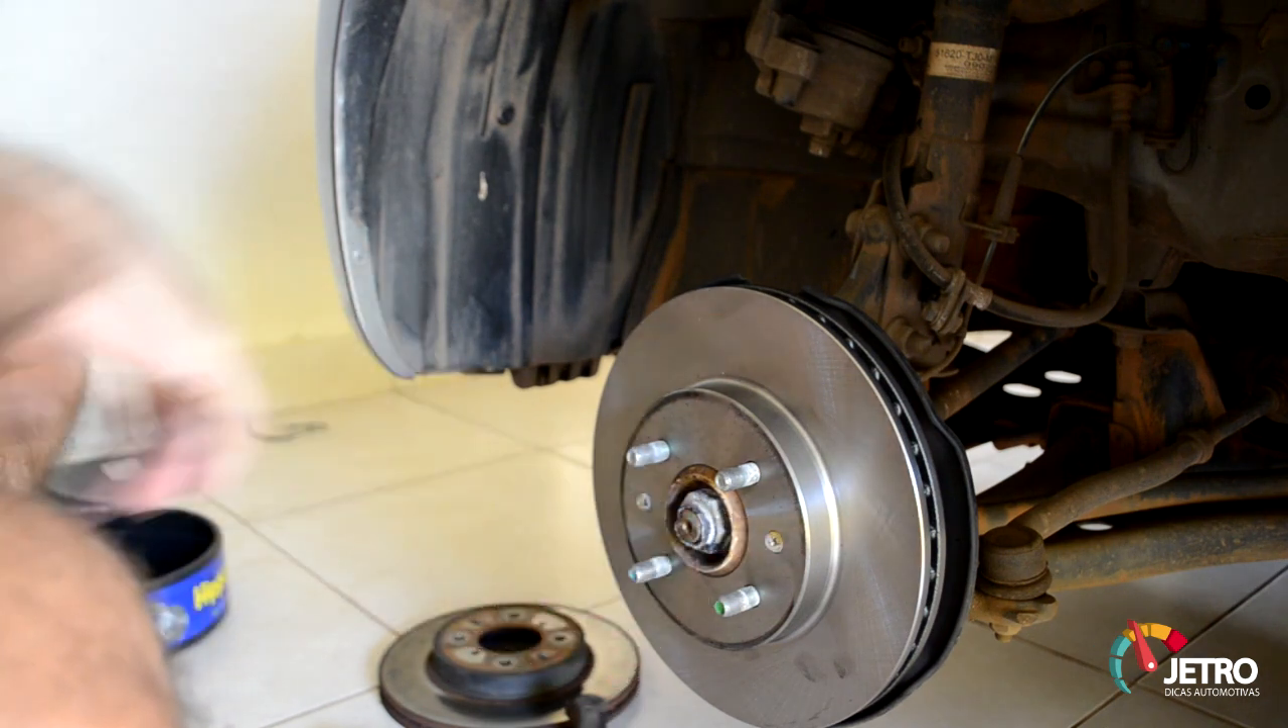Então botamos disco no lugar aqui pessoal.